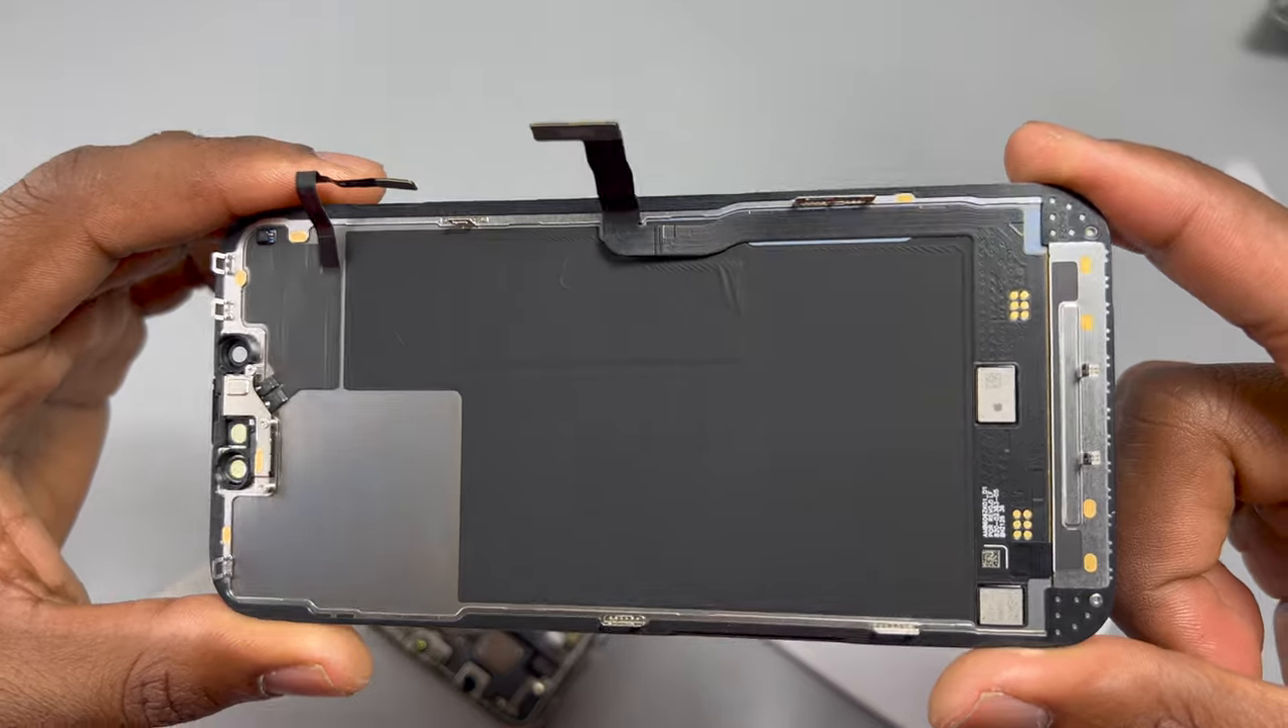The screen is completely out of the device.